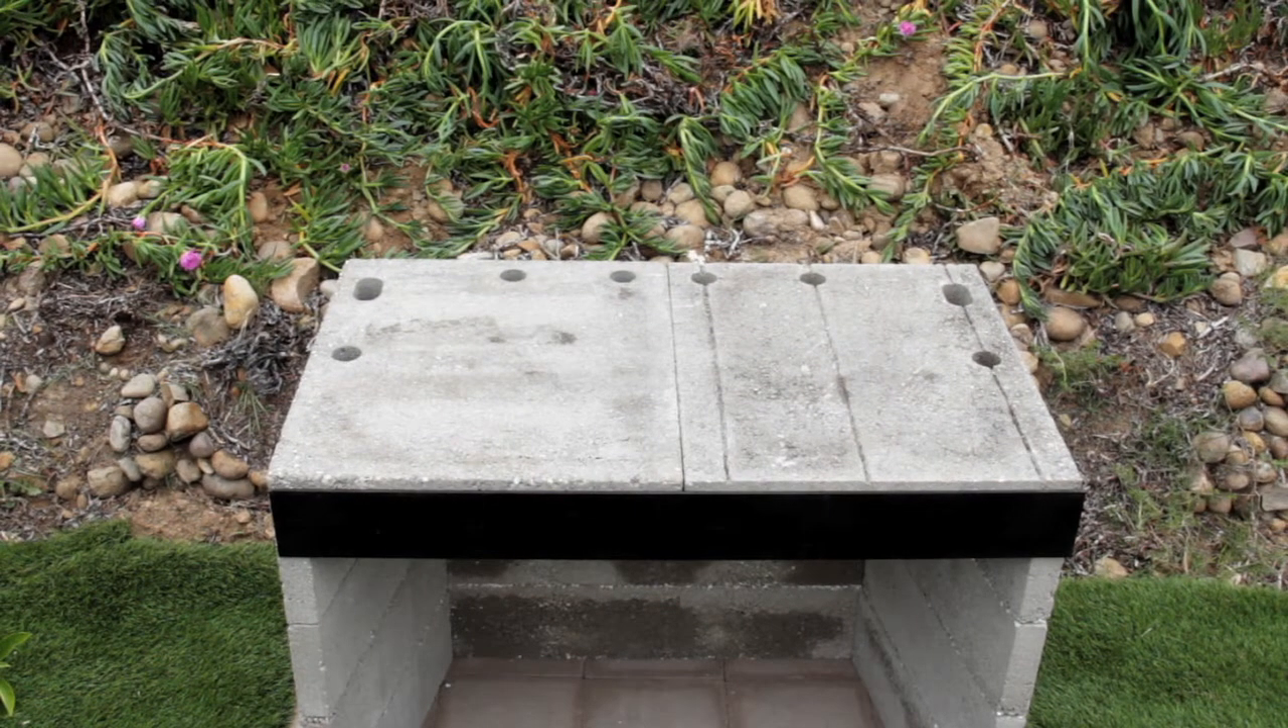The two bases fit on top of the t -bar with the holes lined up with the back and the sides.